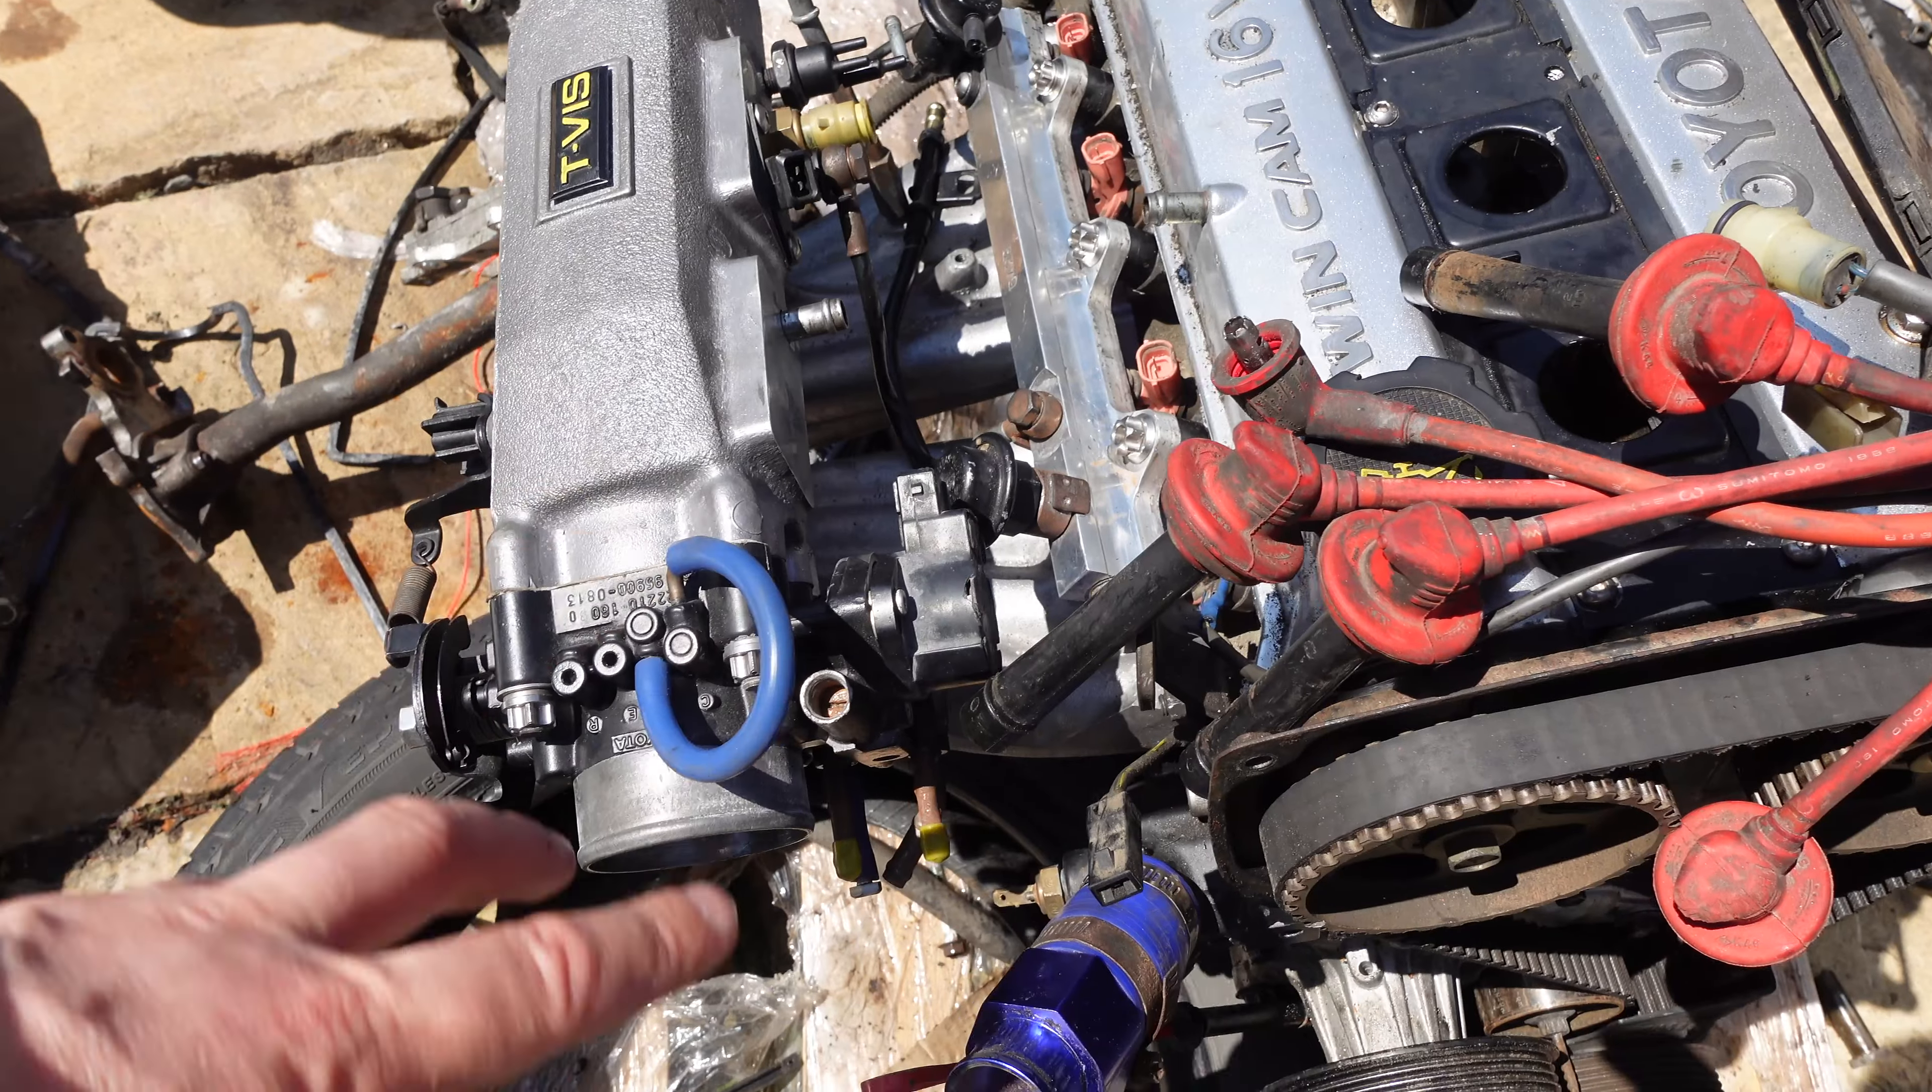Intake system was a bit of a ball ache, but that's all on now. Just needs to be wired up.